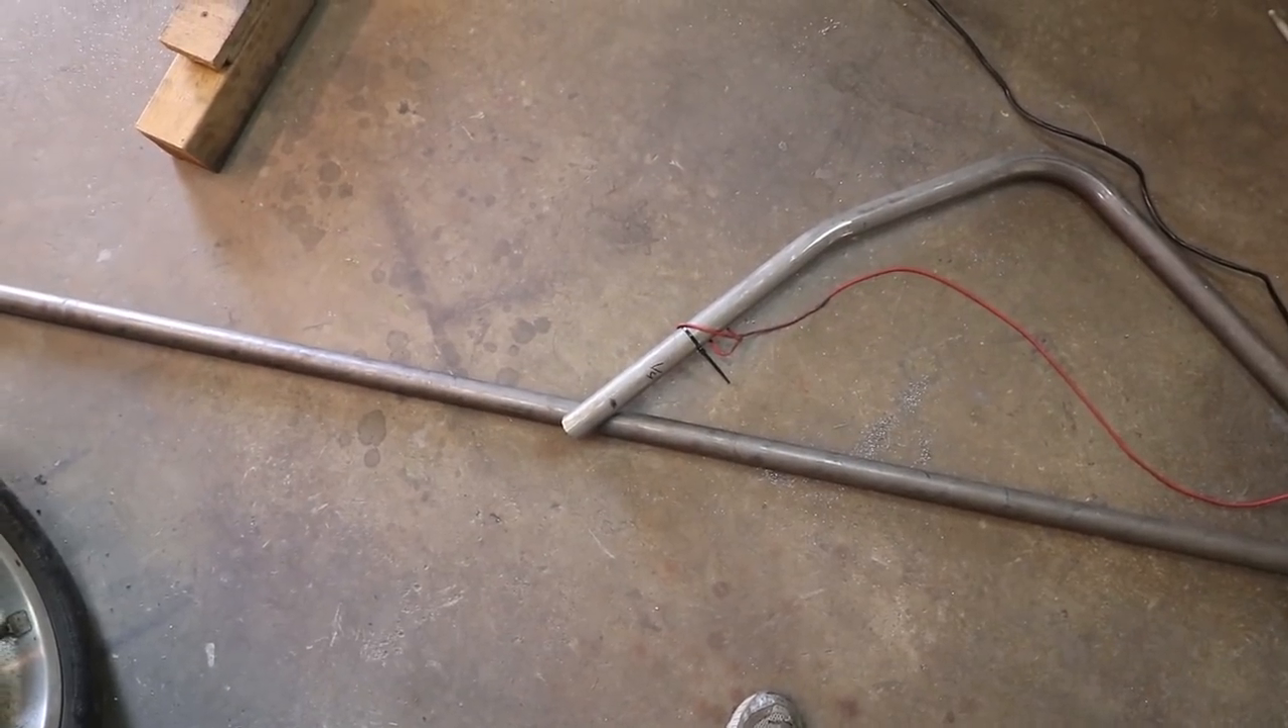But before I do, you know, these tubes are overlapping here. So I'm going to trim this side and doctor up this joint so that it's all ready to weld.